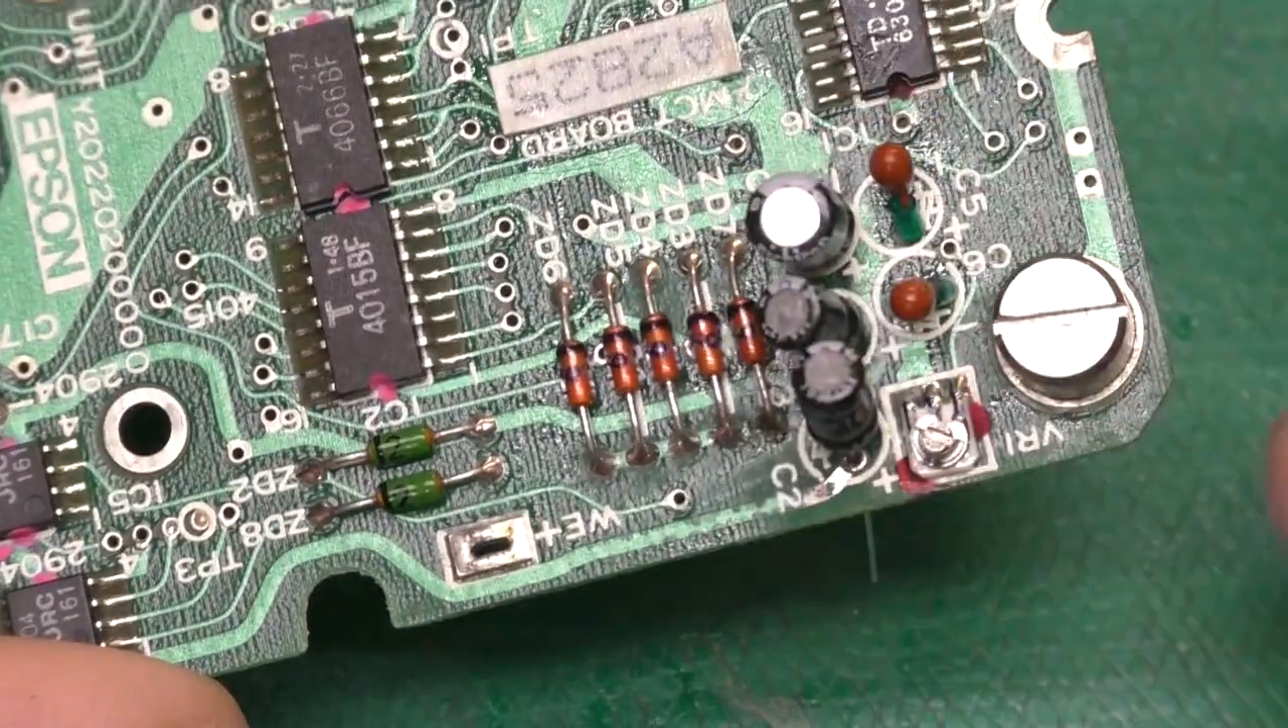Okay i've got all our caps popped in there and i'll just splay a leg on each one of them out a little bit to keep it from falling.